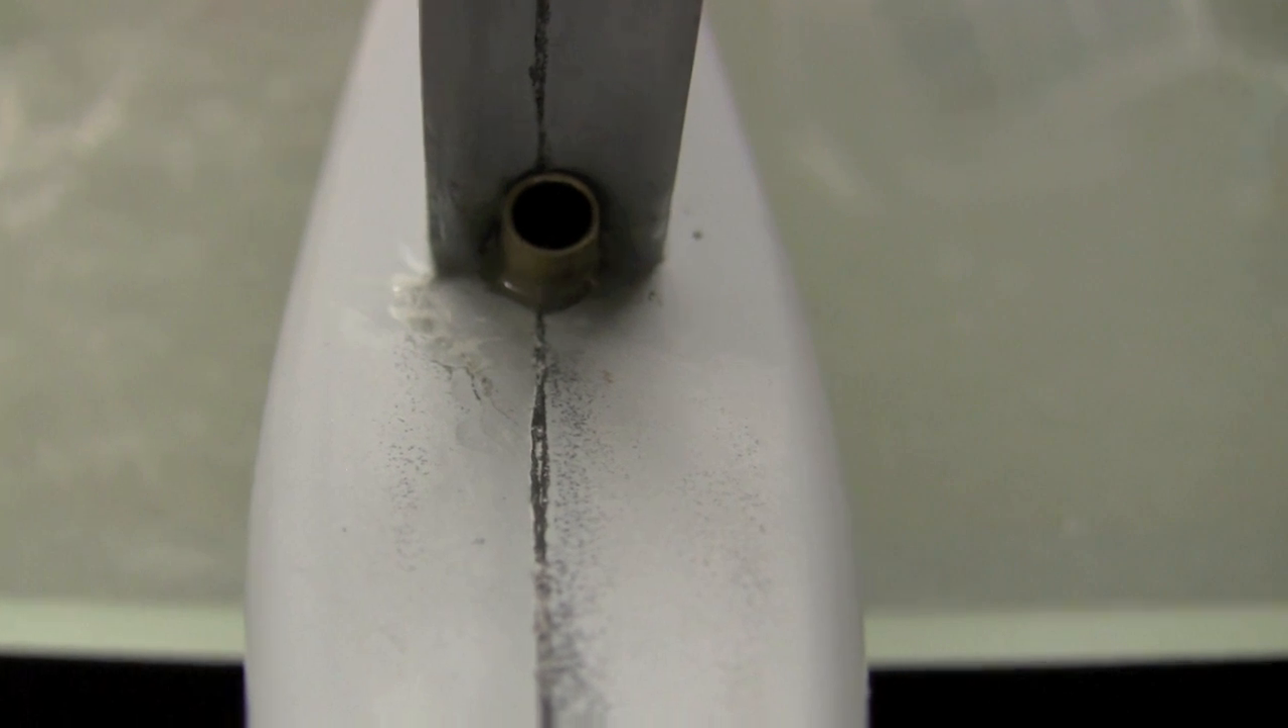Okay I've got the brass tube glued in place.